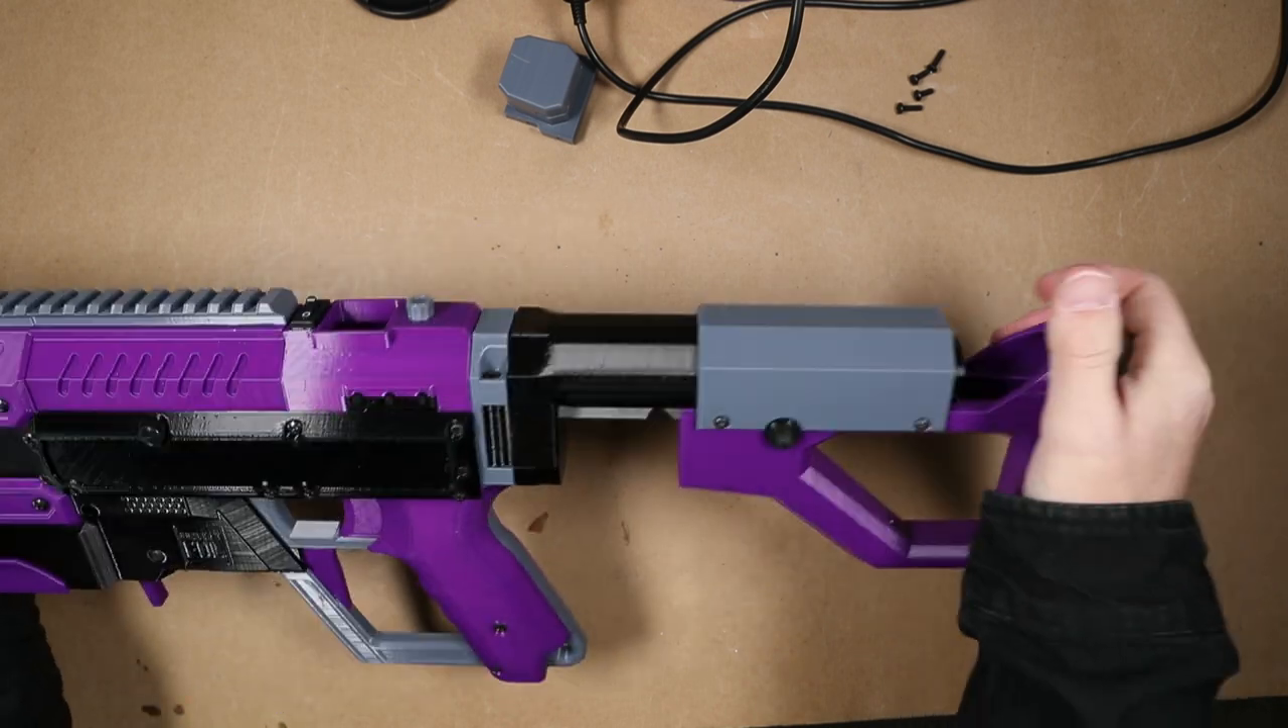So that's the stock attached.